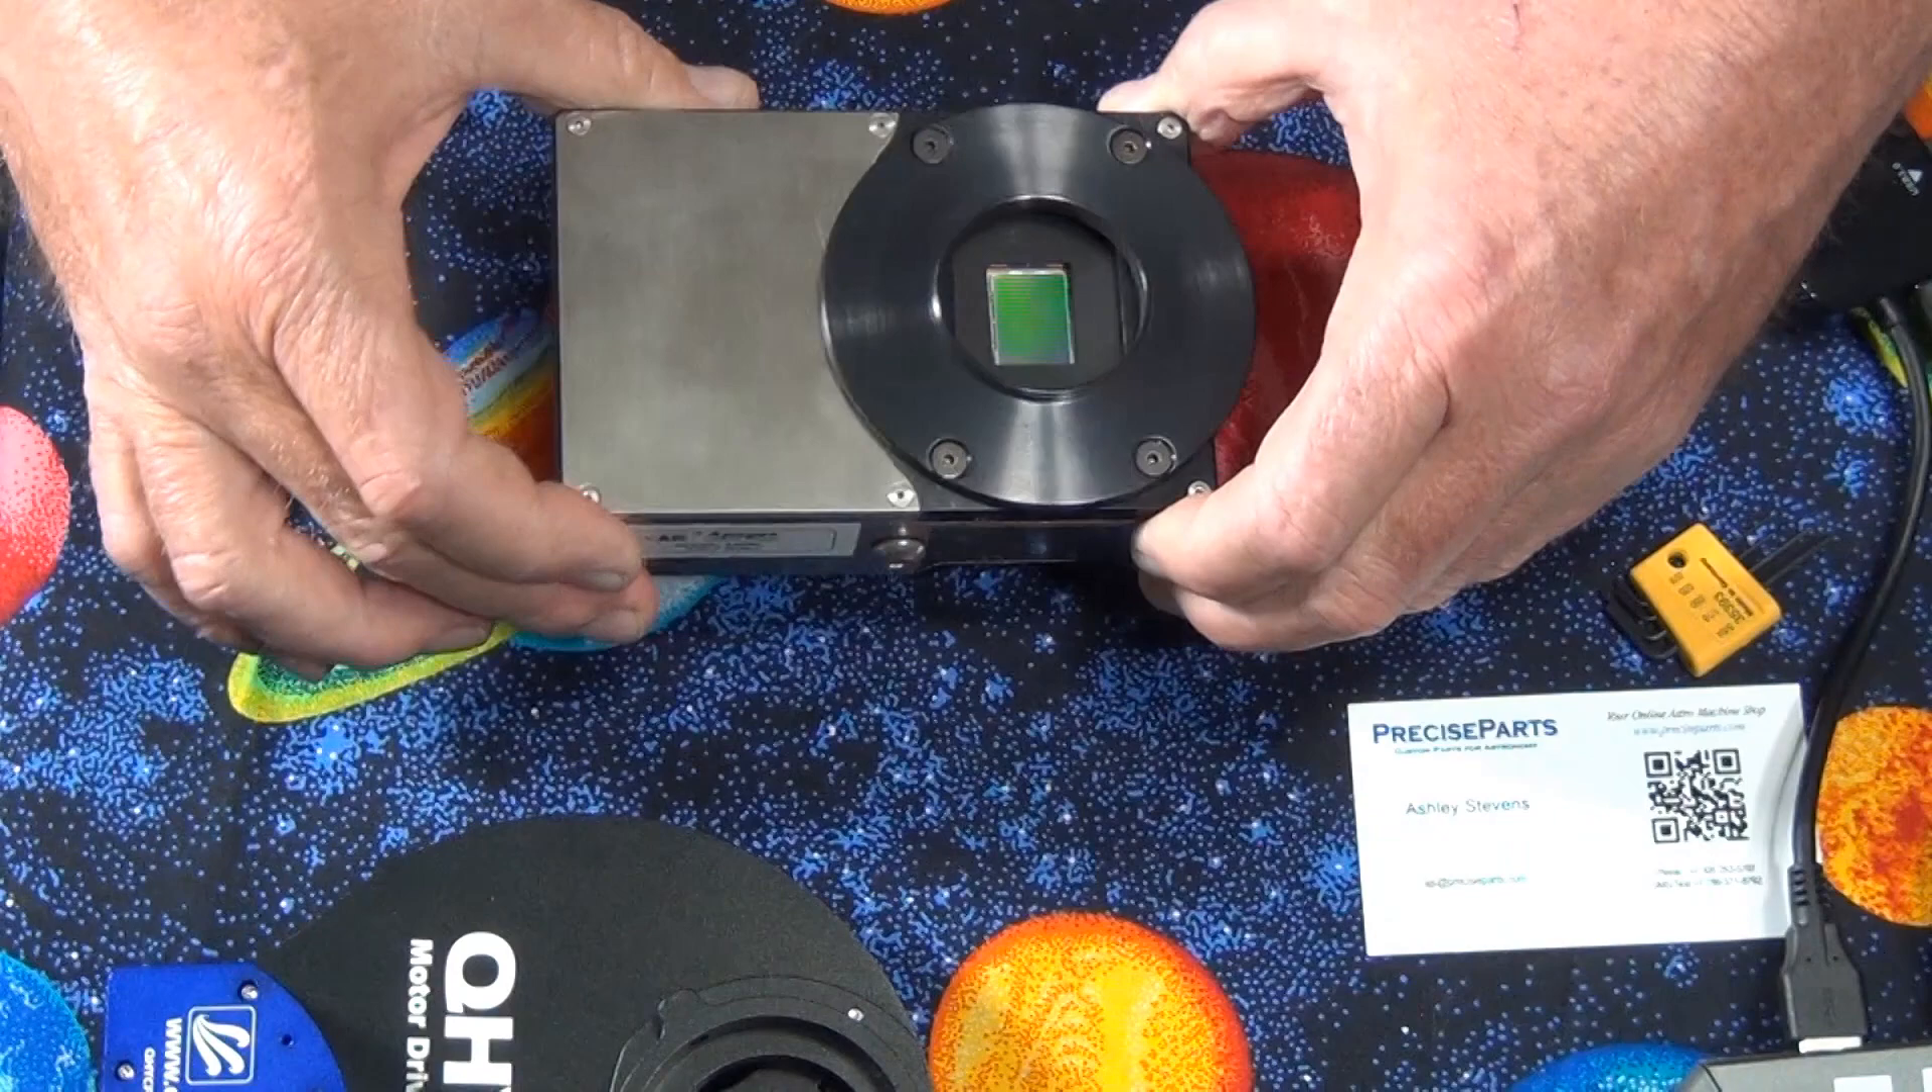Fitting the adapter onto the camera has fit, as promised.